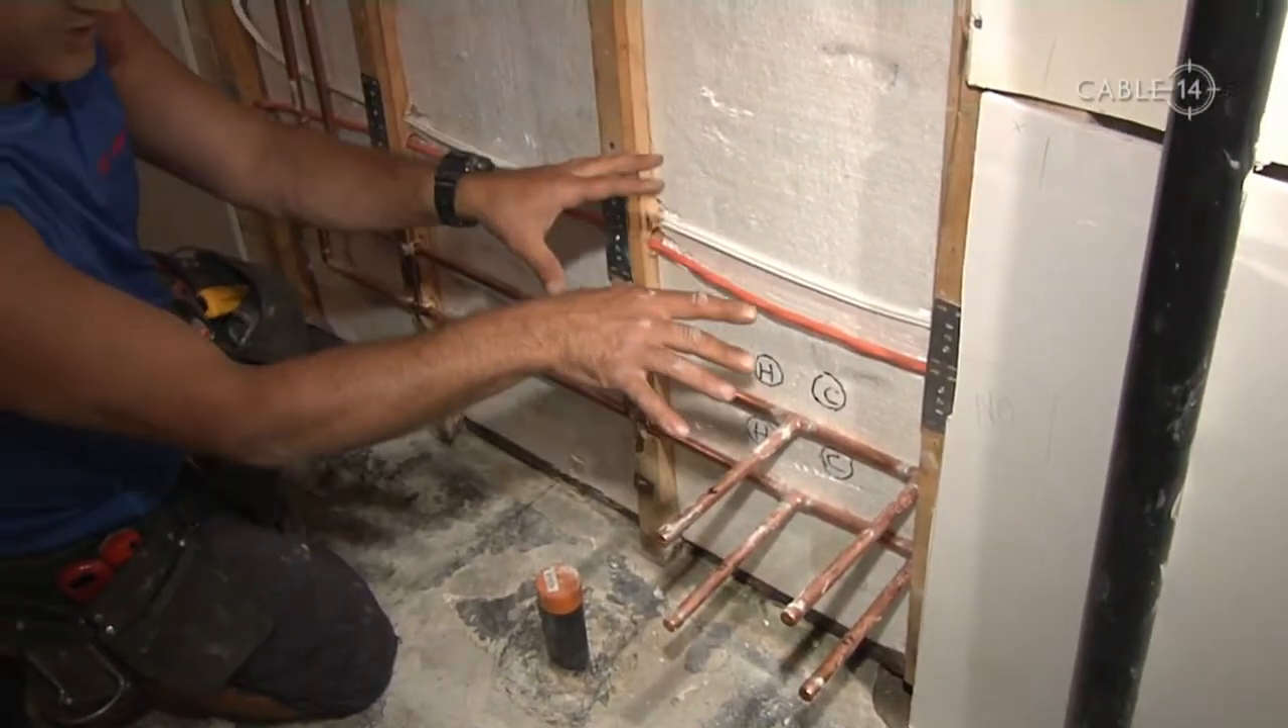We've tied in up here, we've brought in brand new copper all the way across, and we have four rough ins or stub outs.